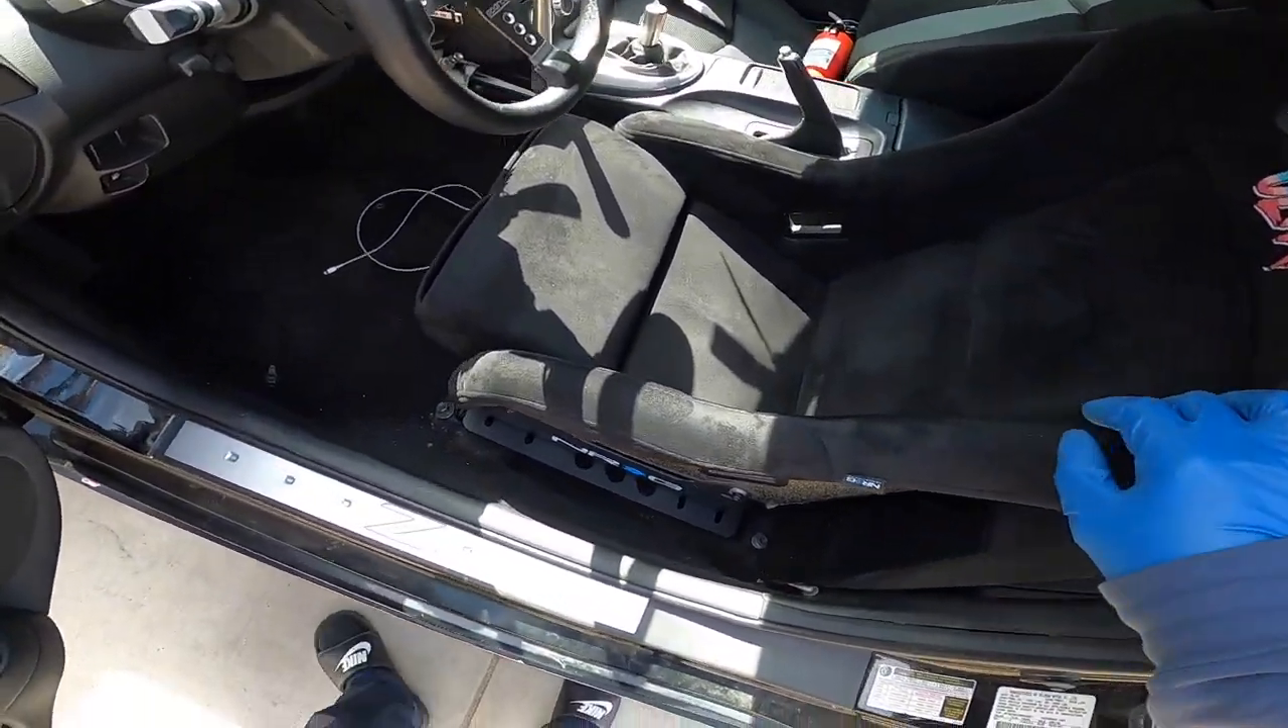All right so i already put in the seat.